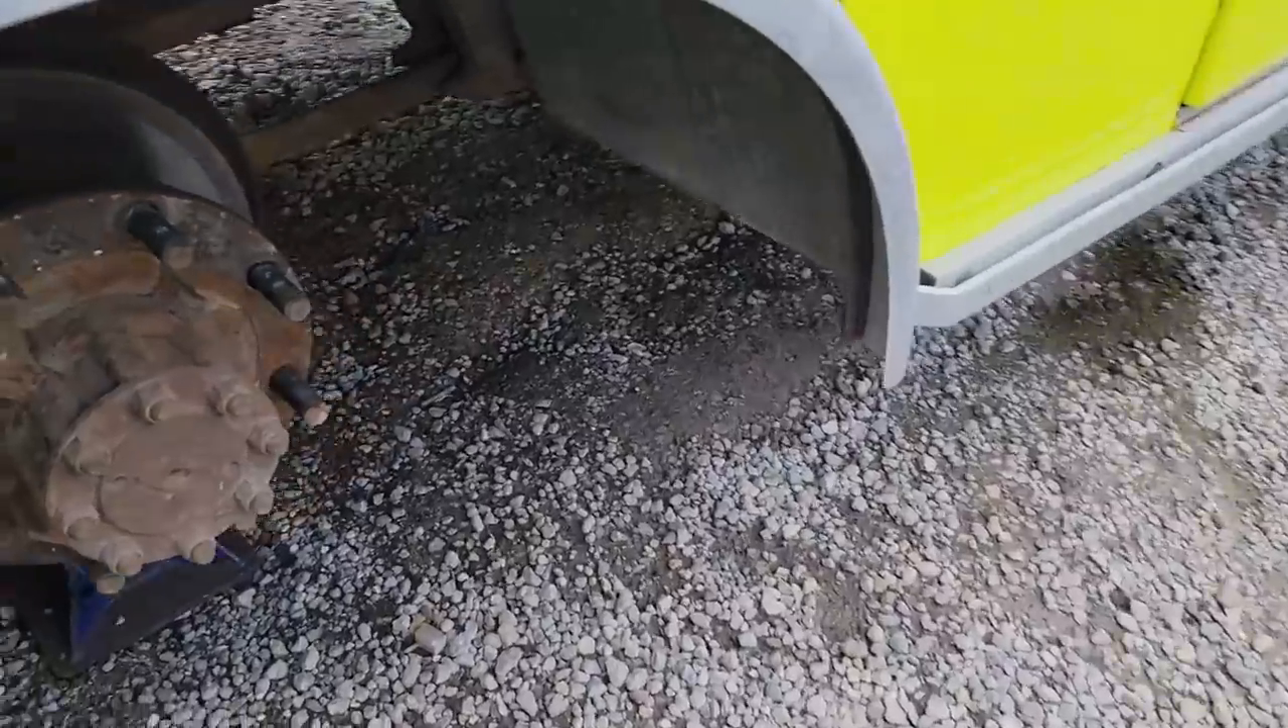I haven't got this side apart yet i got the wheels off.